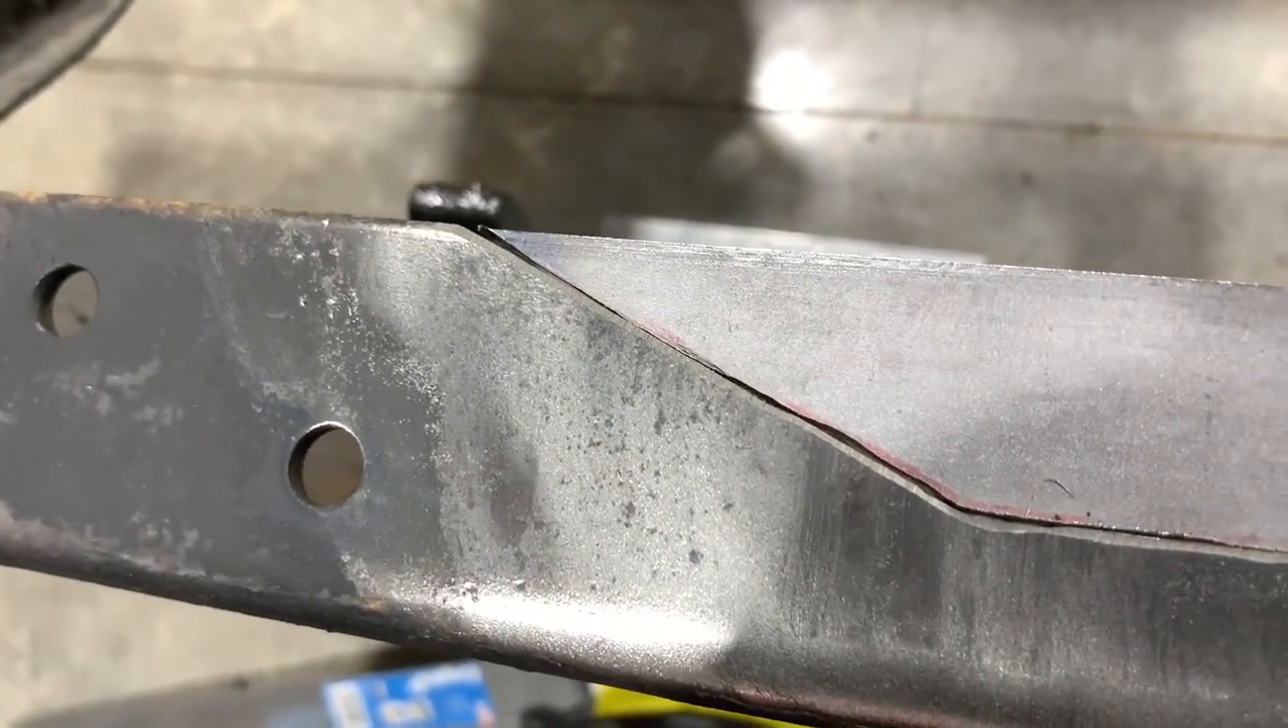We've got just enough of a gap to weld. Our ends are tucked in nice. I think it's looking pretty good.